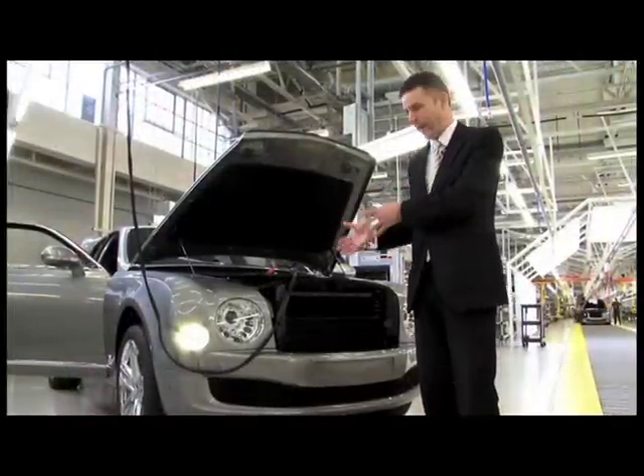You can see we're now just awaiting the radiator shell assembly to go on.